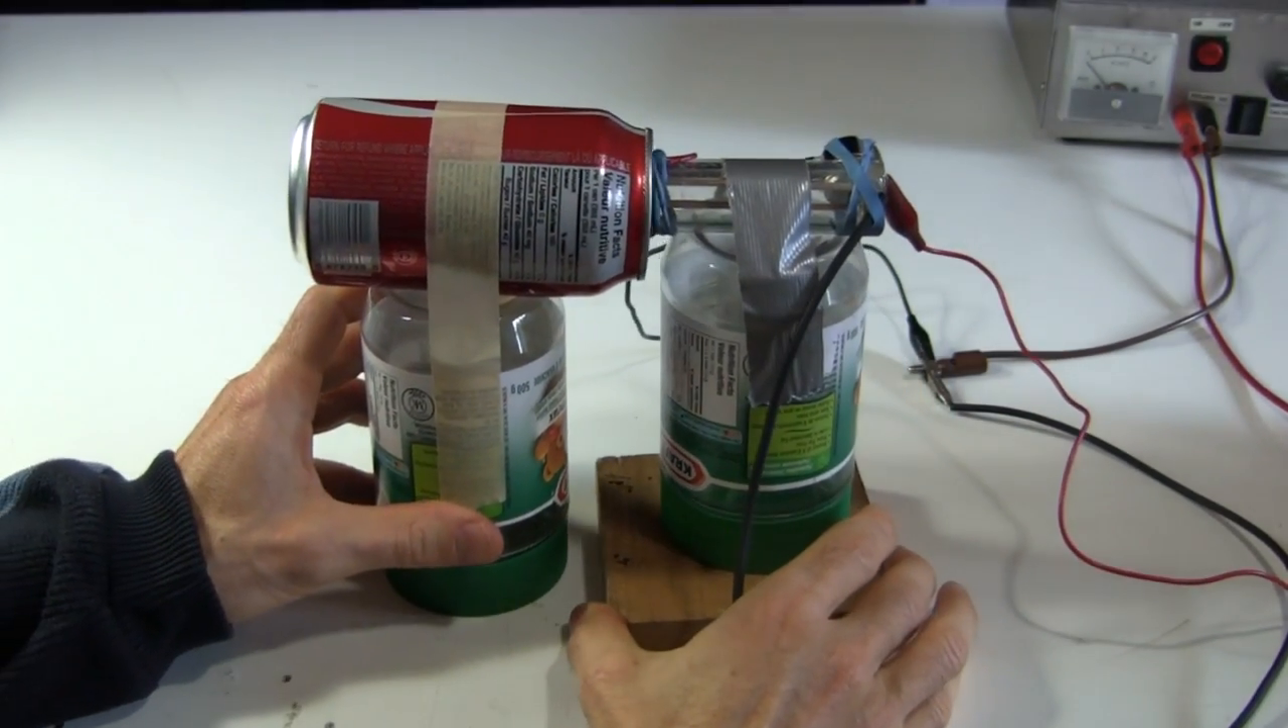Okay, so I've taped the can to a plastic container here.